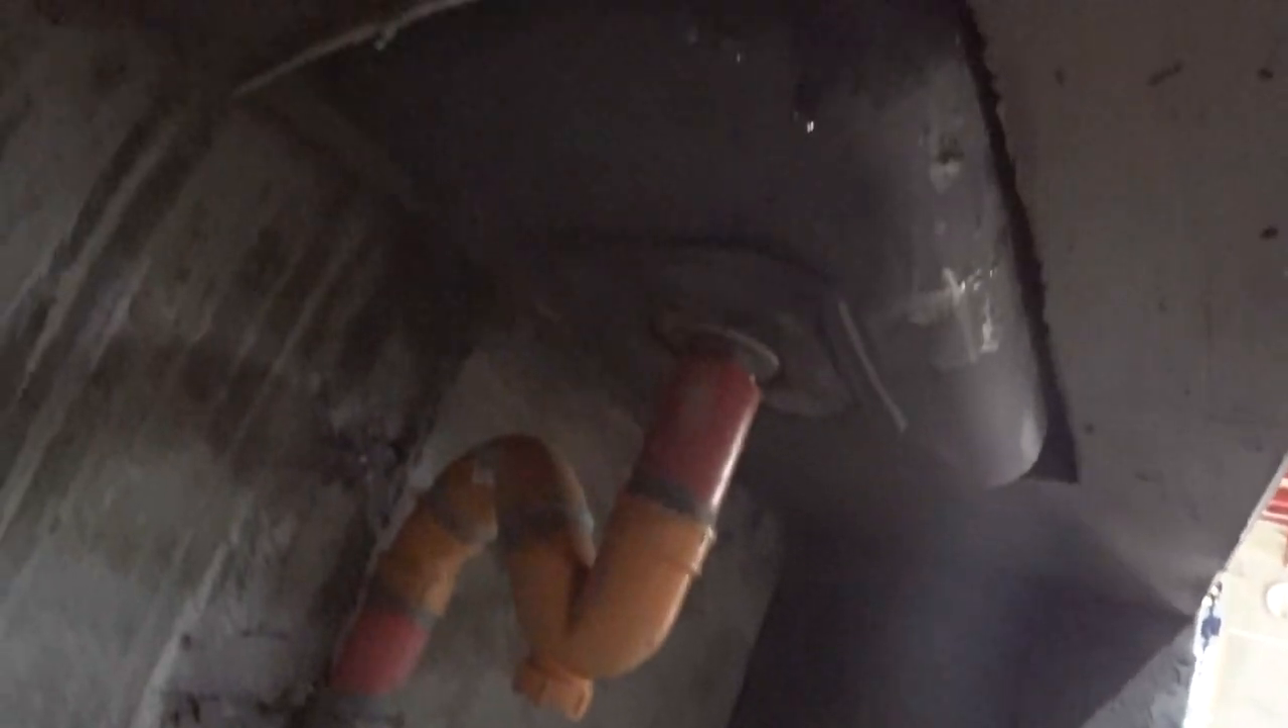Nakakabit na rin Kahapon Itong ating Piping Piping ng ating Lababo.